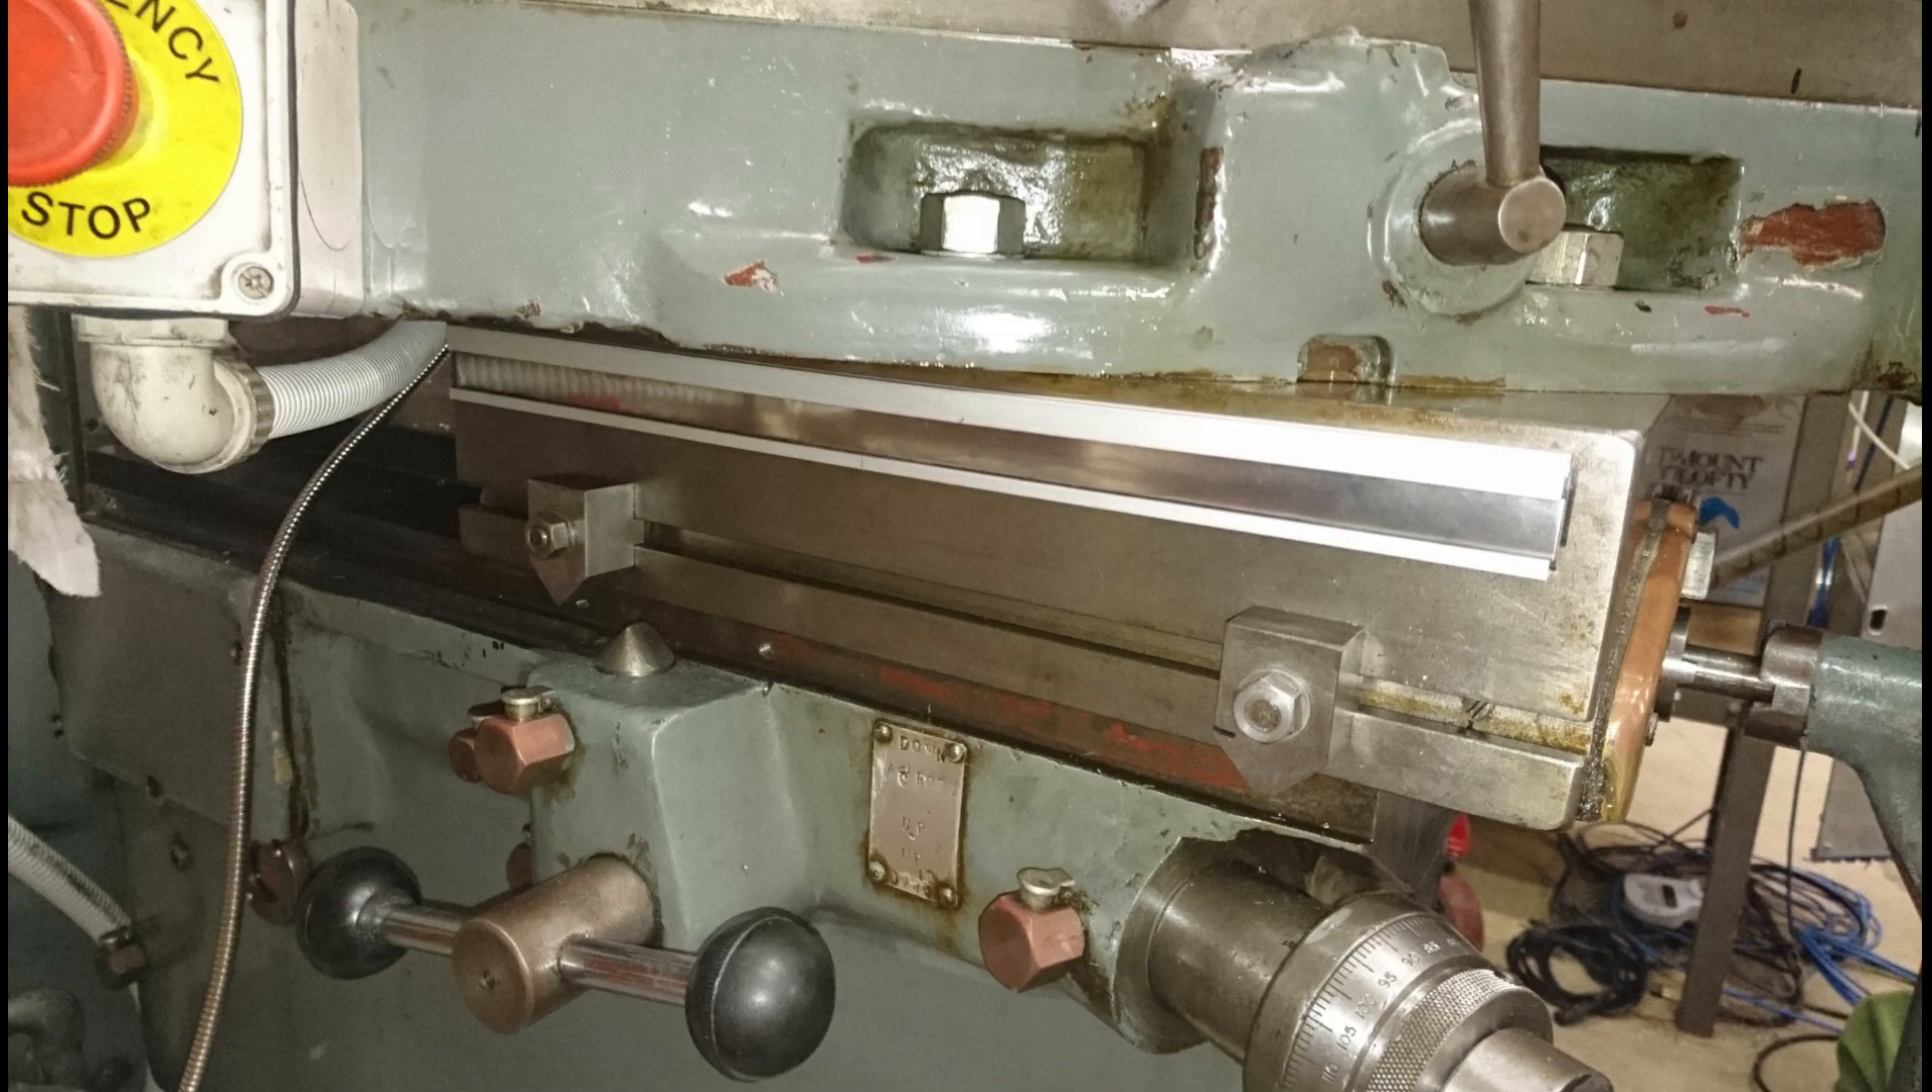You can see in the photo the scale was a relatively easy thing to mount on the end of the saddle.